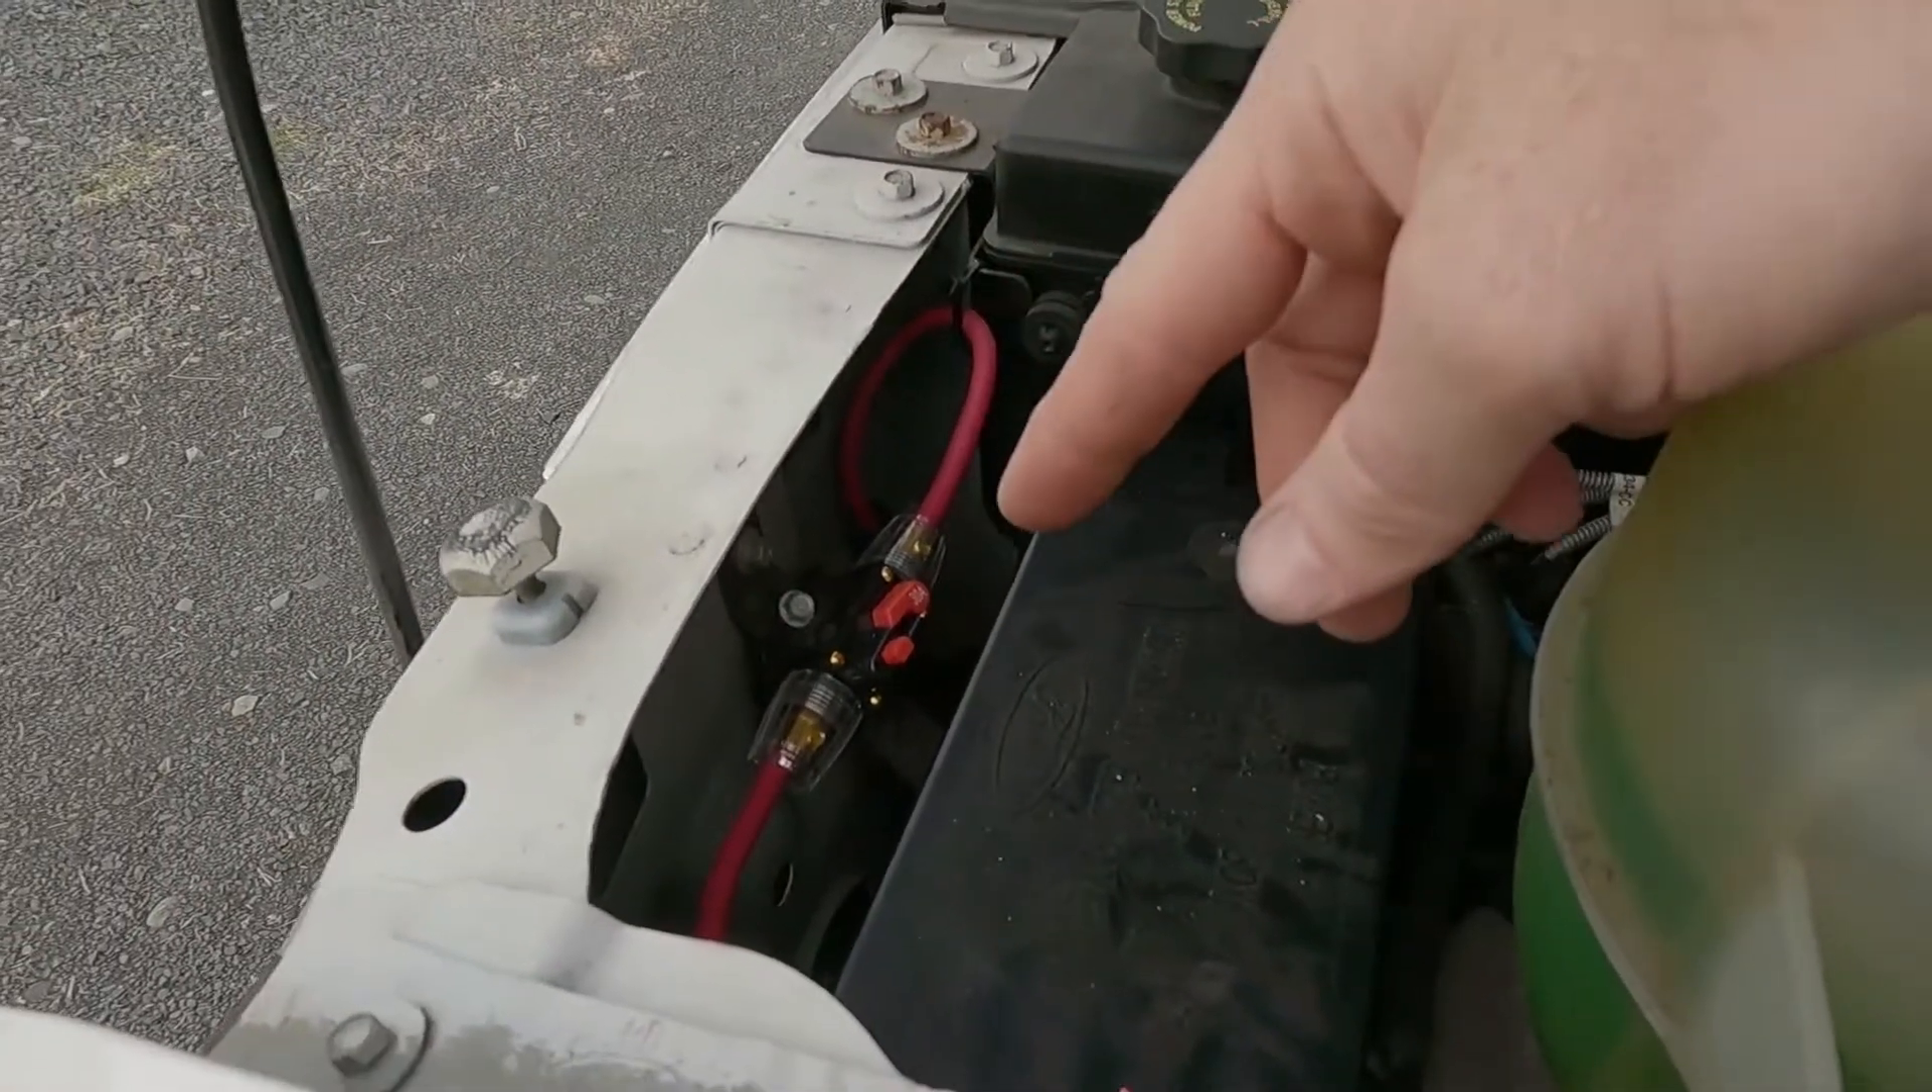So i actually put the breaker up here on this side of the vehicle so i've got an inline 30 amp fuse here and then that runs back up here underneath and then runs into the van.